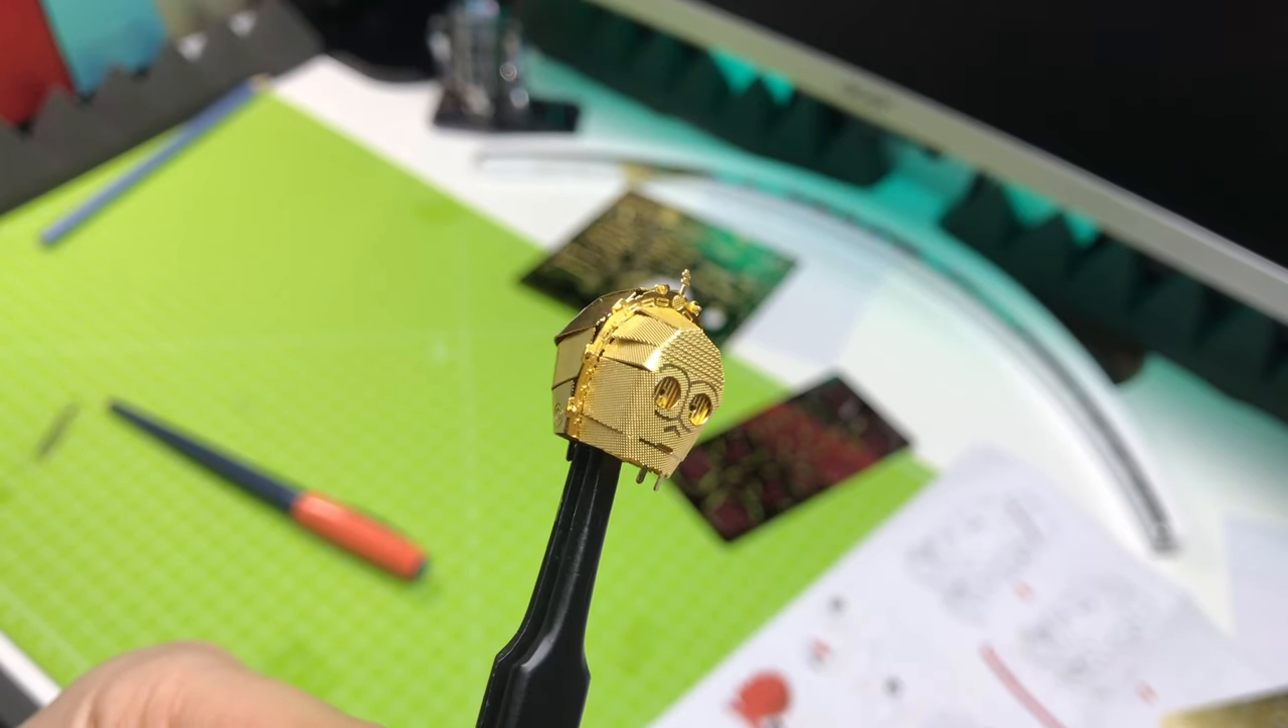Das ist jetzt der kopf hier komplett fertig zusammengebaut.